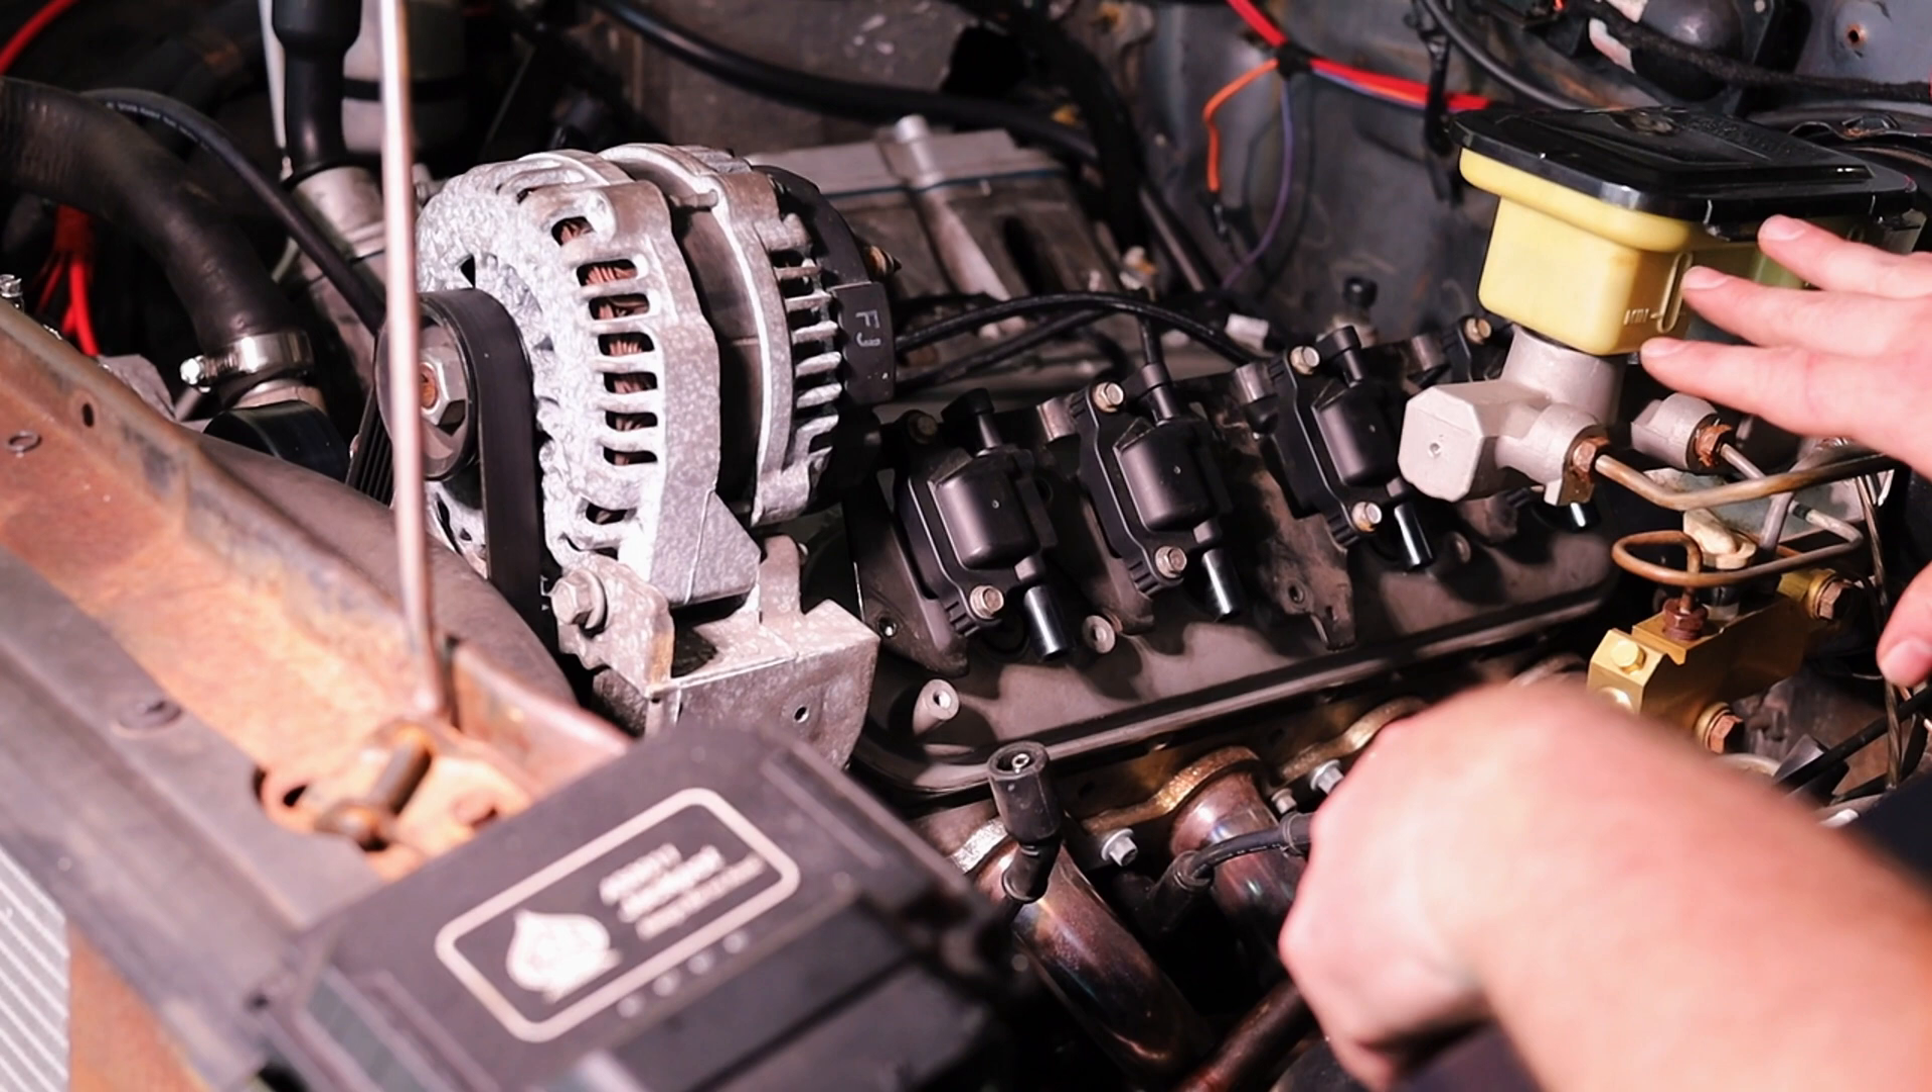Coils are on the brackets, setting on the valve covers, ready for bolts.